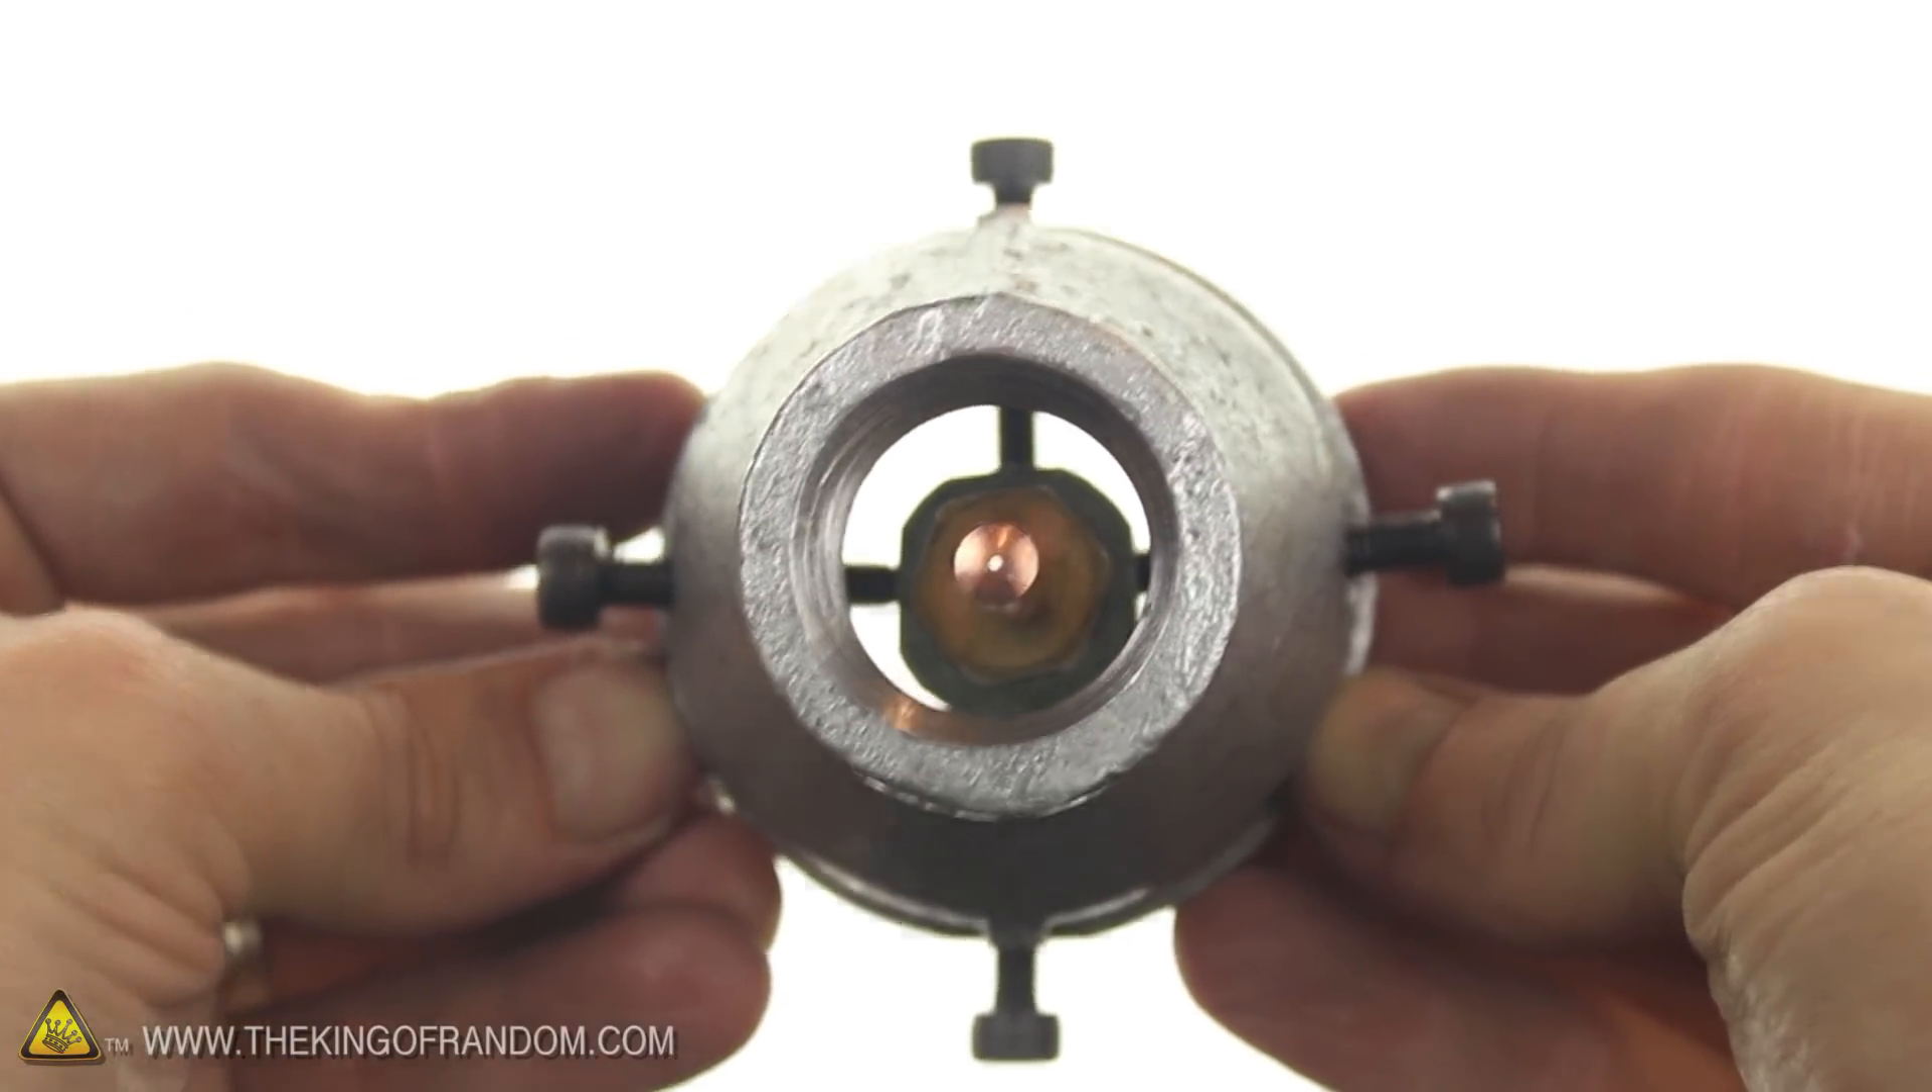At this point, our modified intake adapter has 2 set screws at the bottom, 2 perpendicular screws an inch above those, and a propane nozzle sitting perfectly centered in the middle.